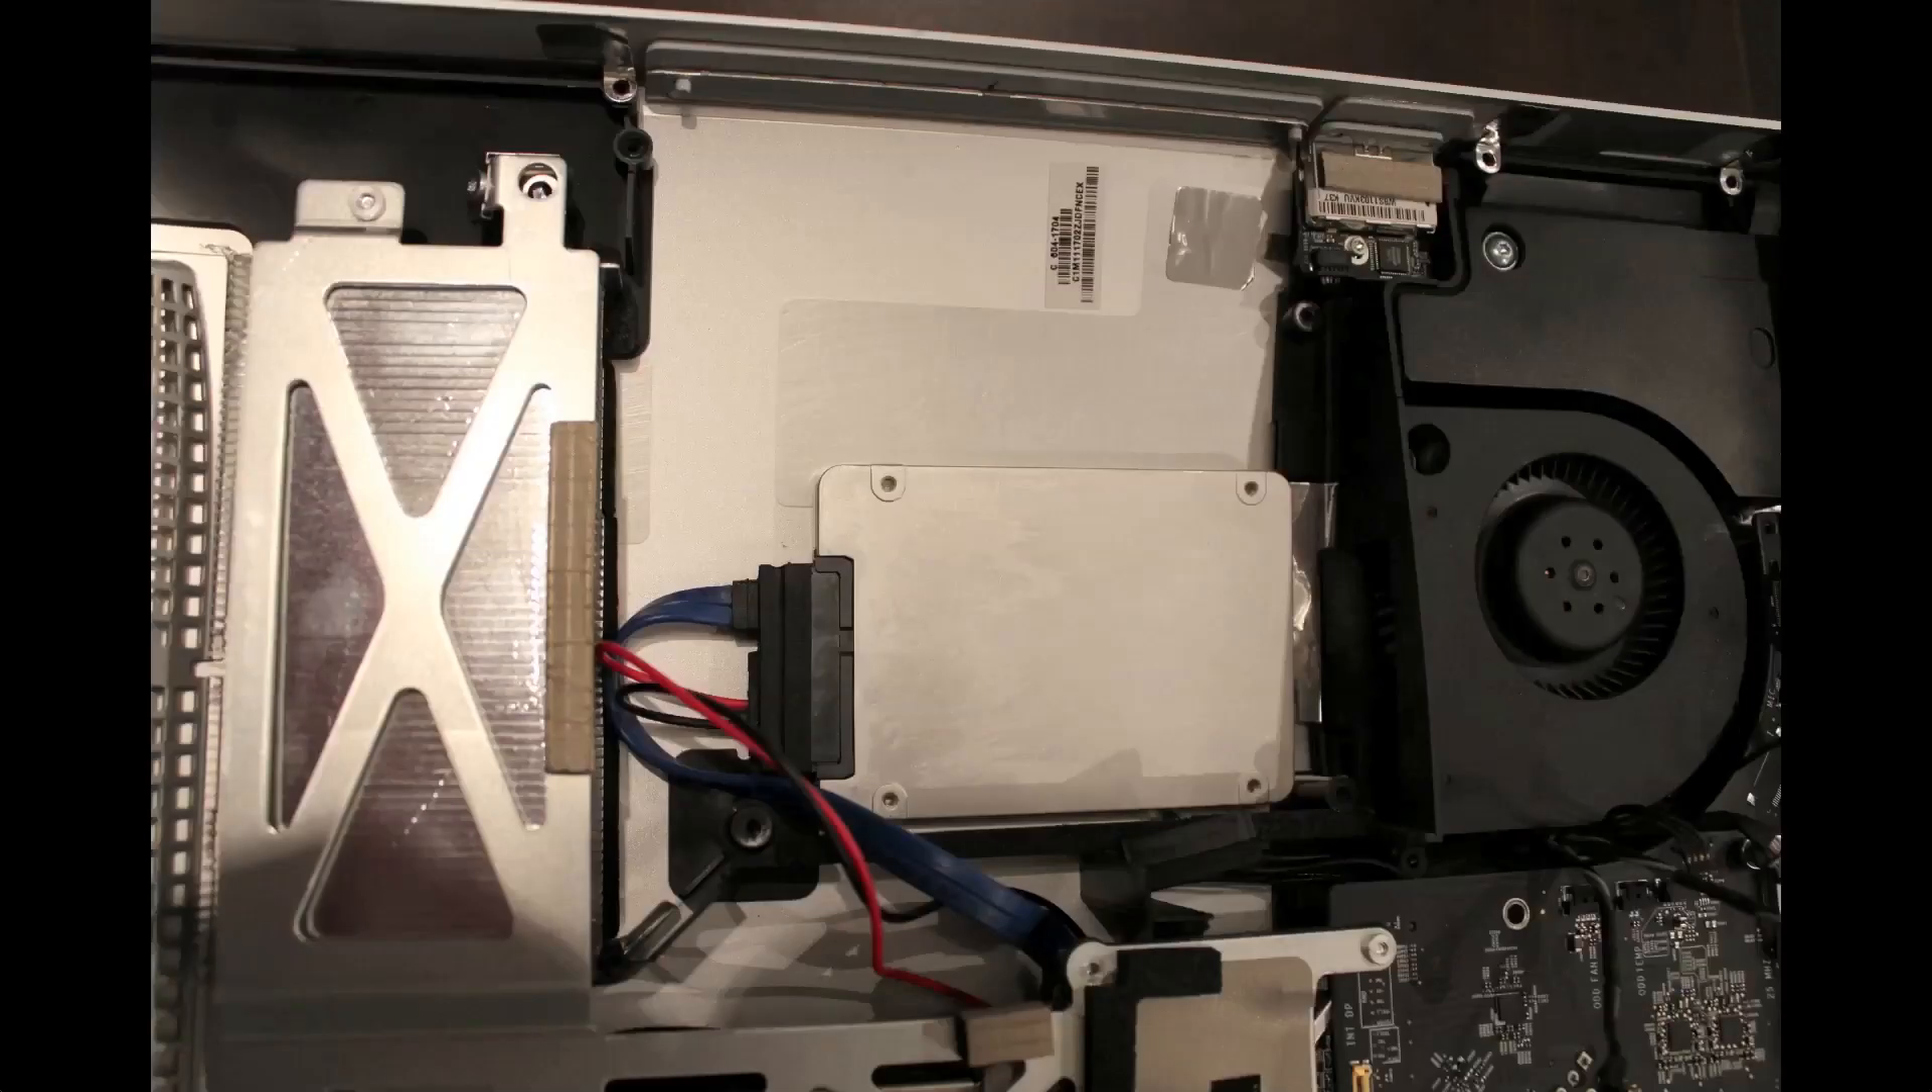And here's the SSD in the final resting place in the optical drive bay attached to the back.